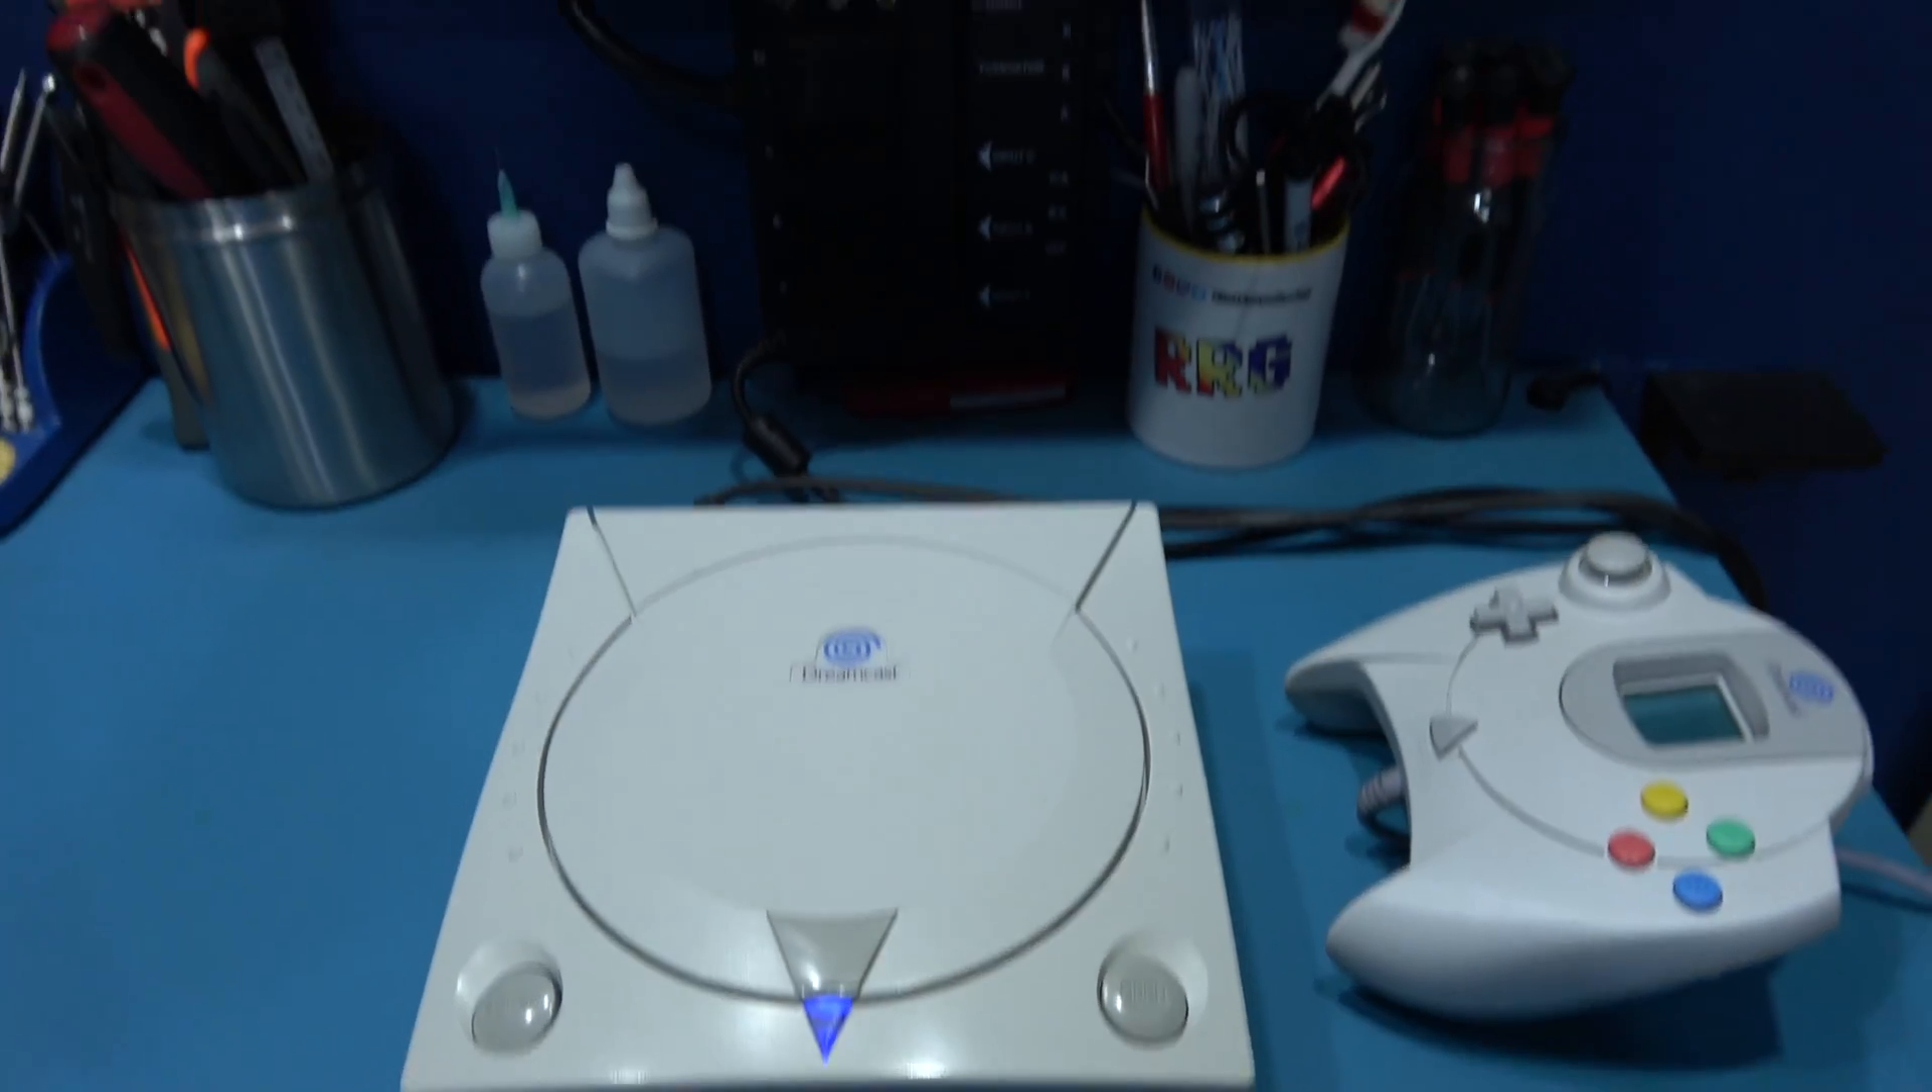And the dreamcast is all put back together.